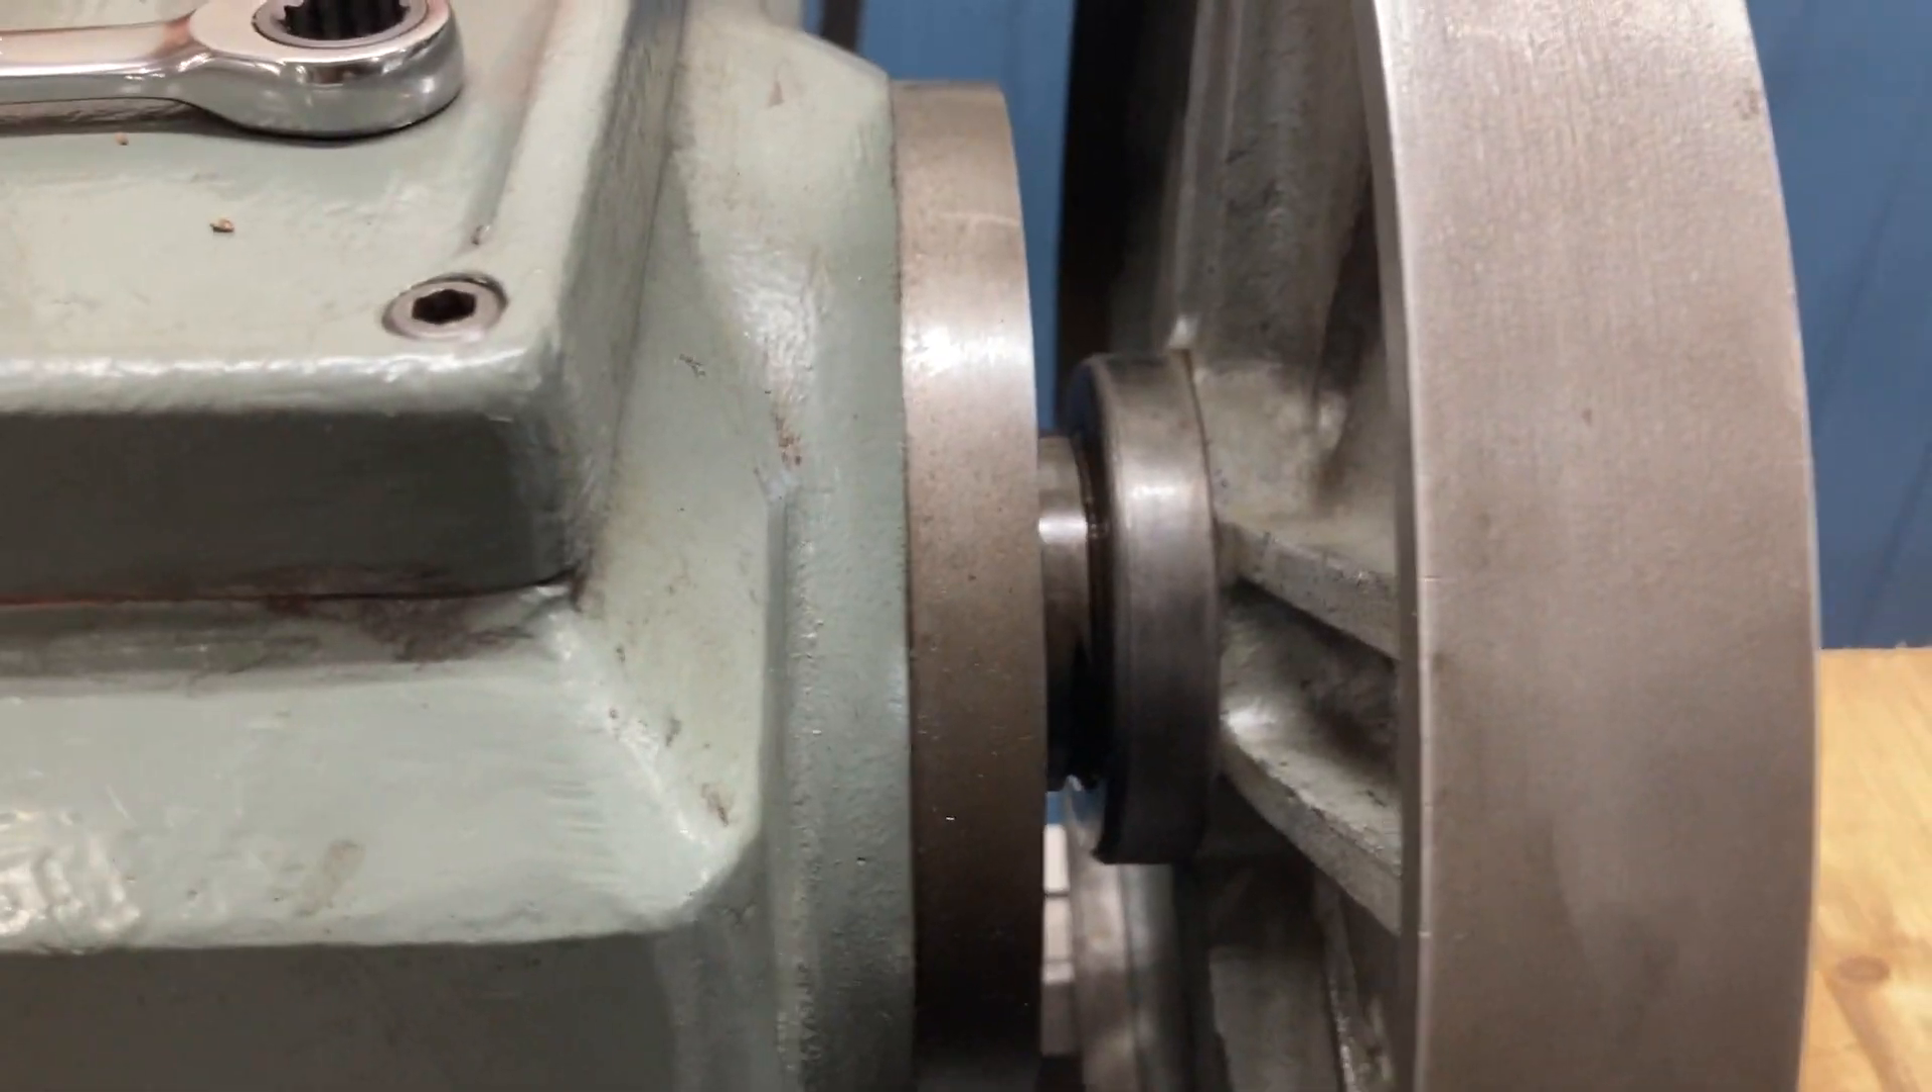I'm going to put on this faceplate and you can see that it does not fully seat.